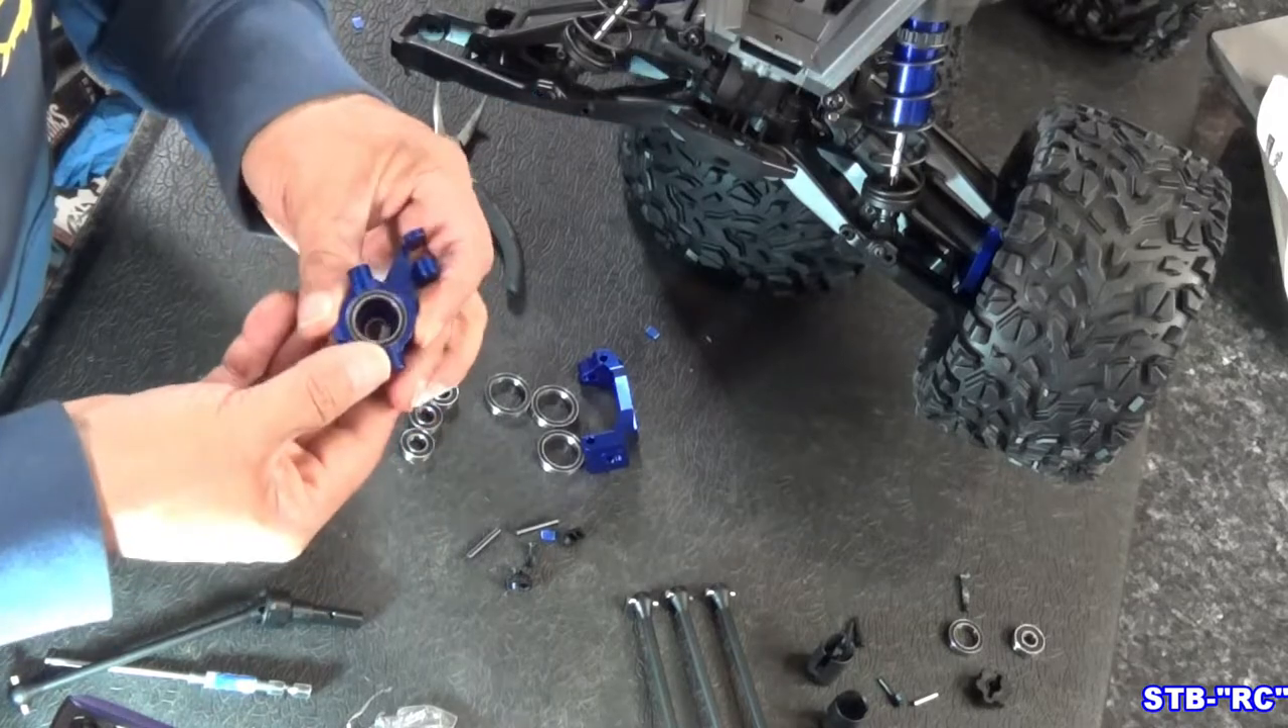Now we got our new bearings in there to accept our new axles.